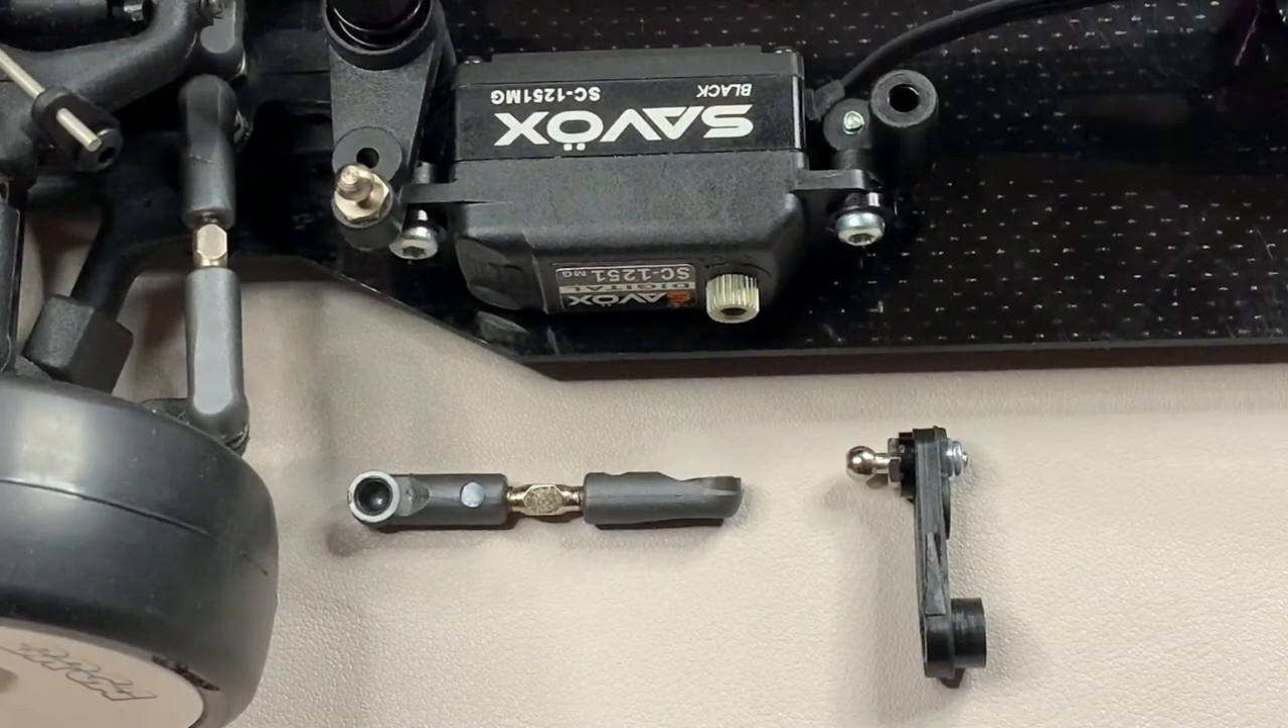That's the steering turnbuckle made up.